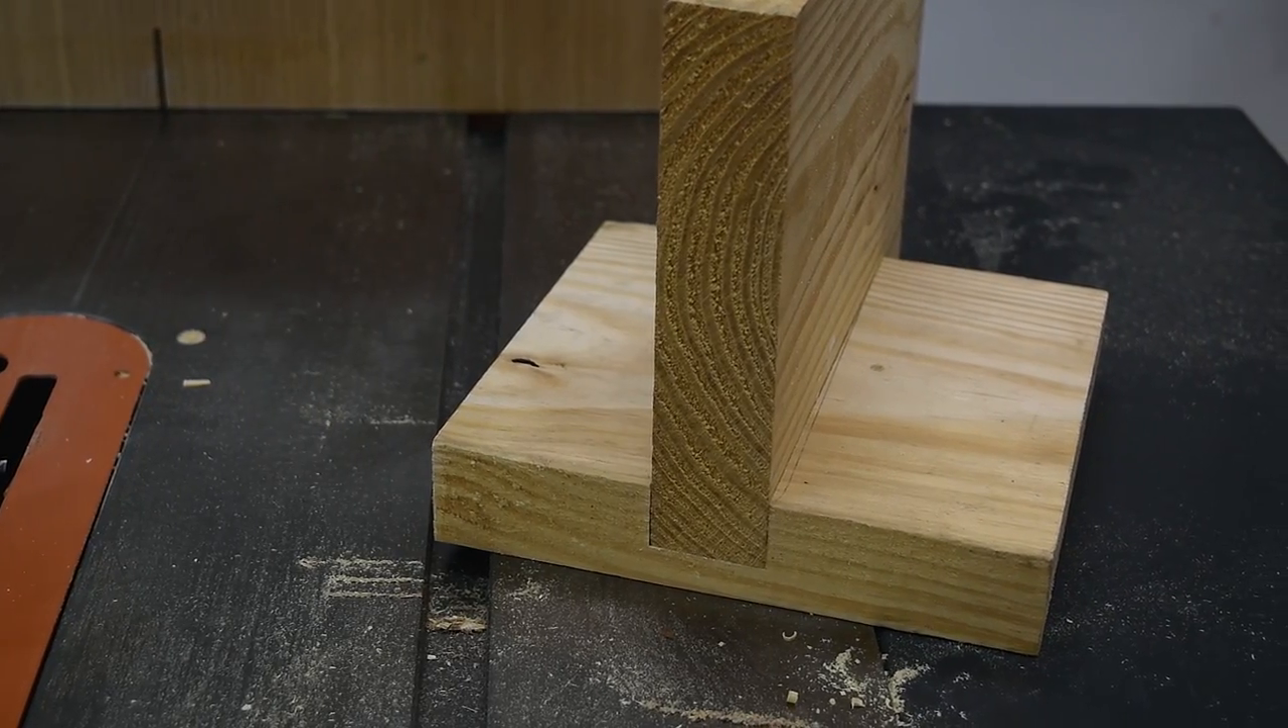Now just drop the piece of wood into the dado slot and here you have it.